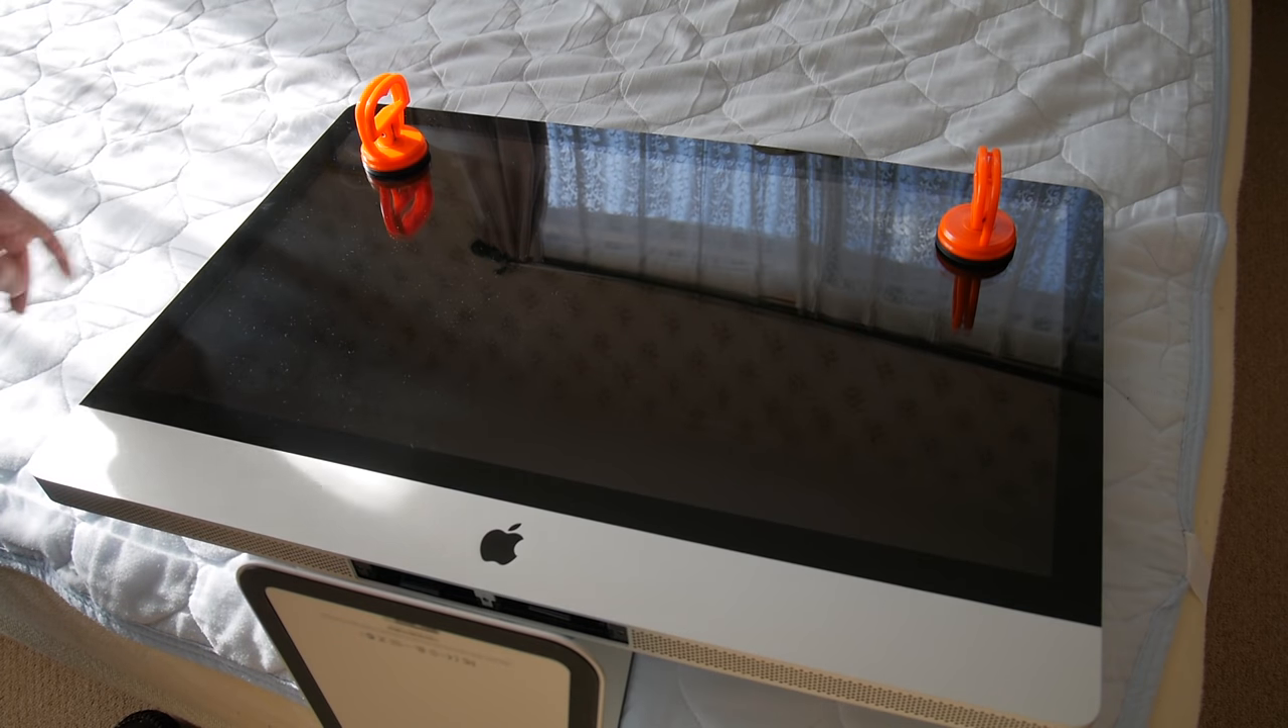So, now we're going to need to take off the glass. I've got my suction cups on there.